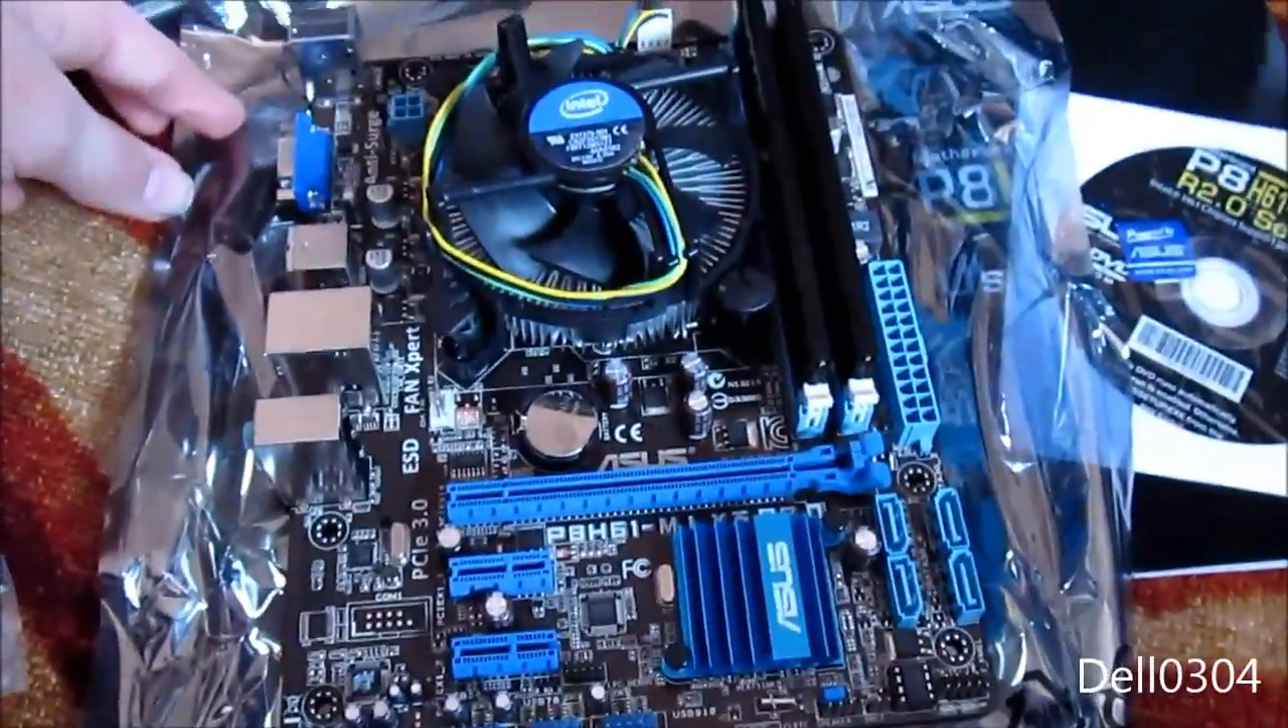Okay we got the heatsink on um got the cpu fan plugged in right there and uh yeah we are ready to rock and roll.